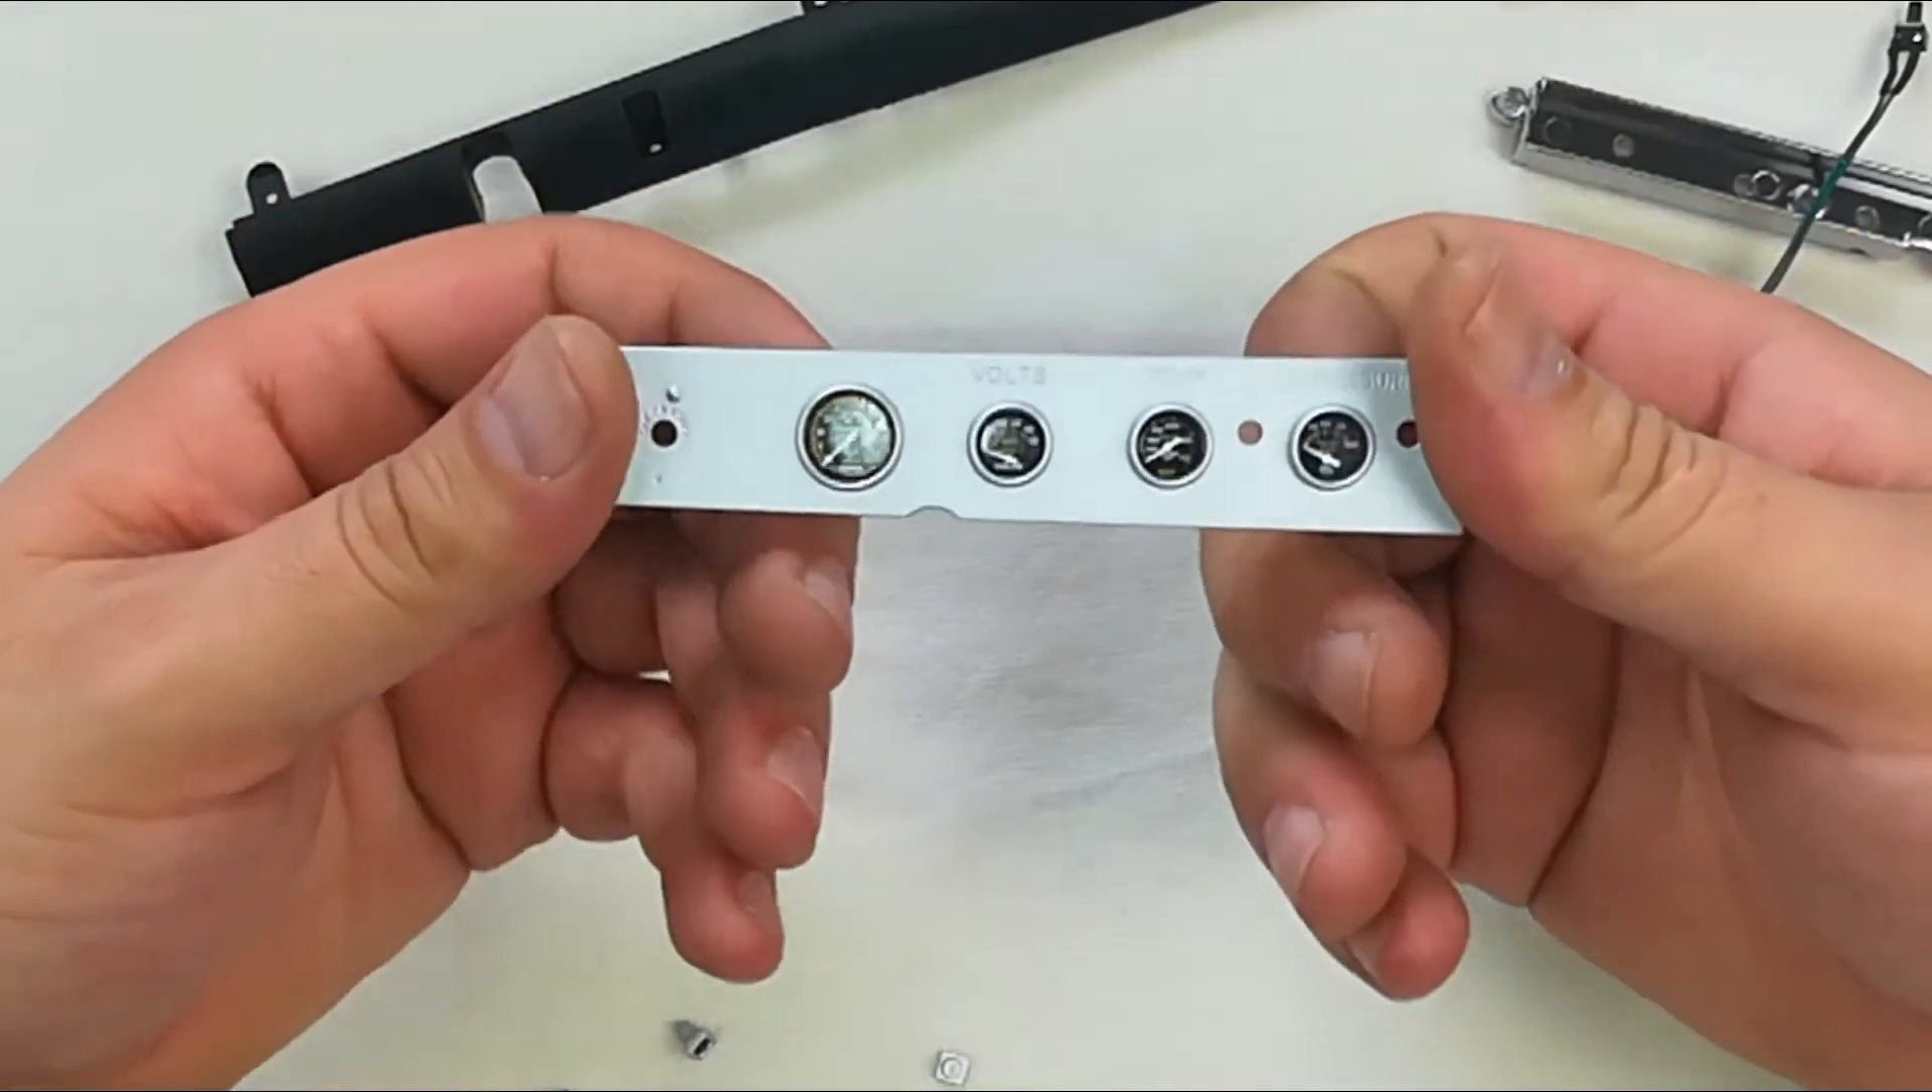Ok, é apenas isto, aqui temos os manómetros já colocados.